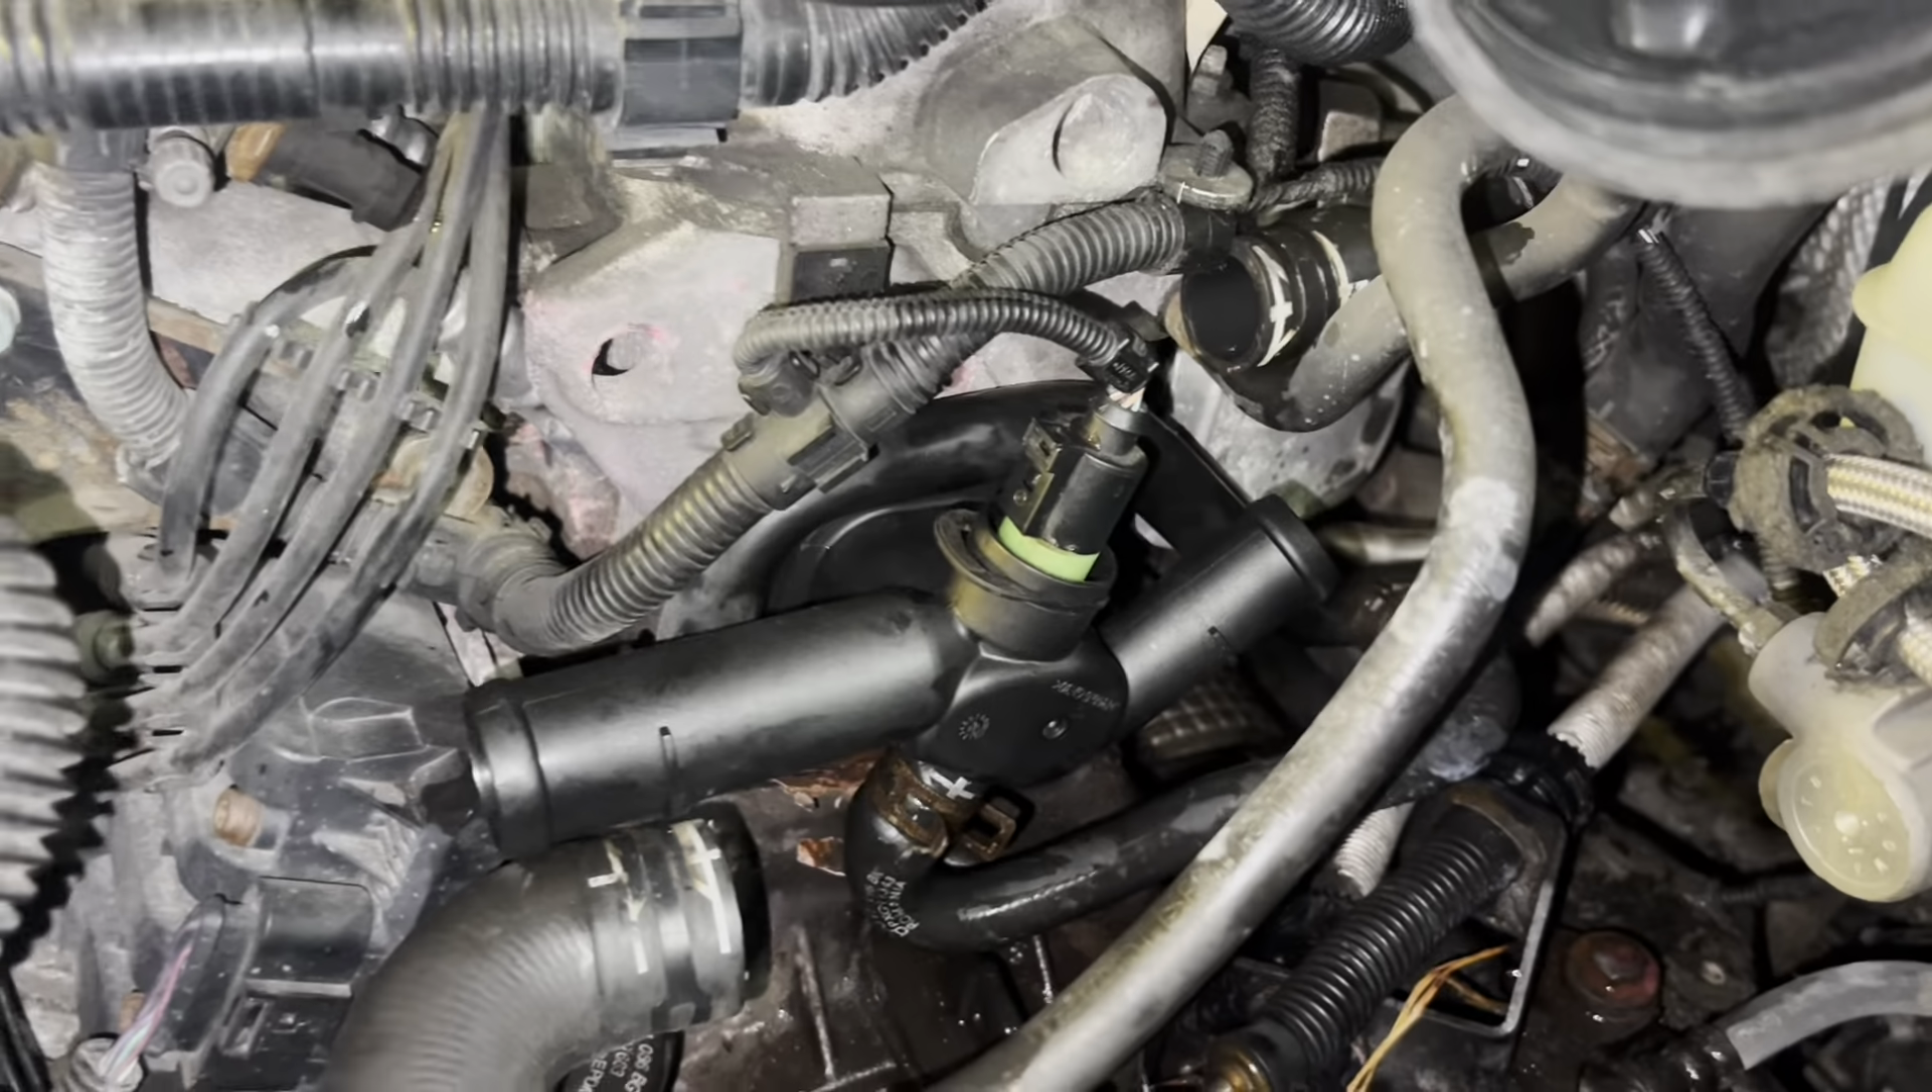I've kind of jumped ahead a little bit, but we got the new water outlet housing in there.